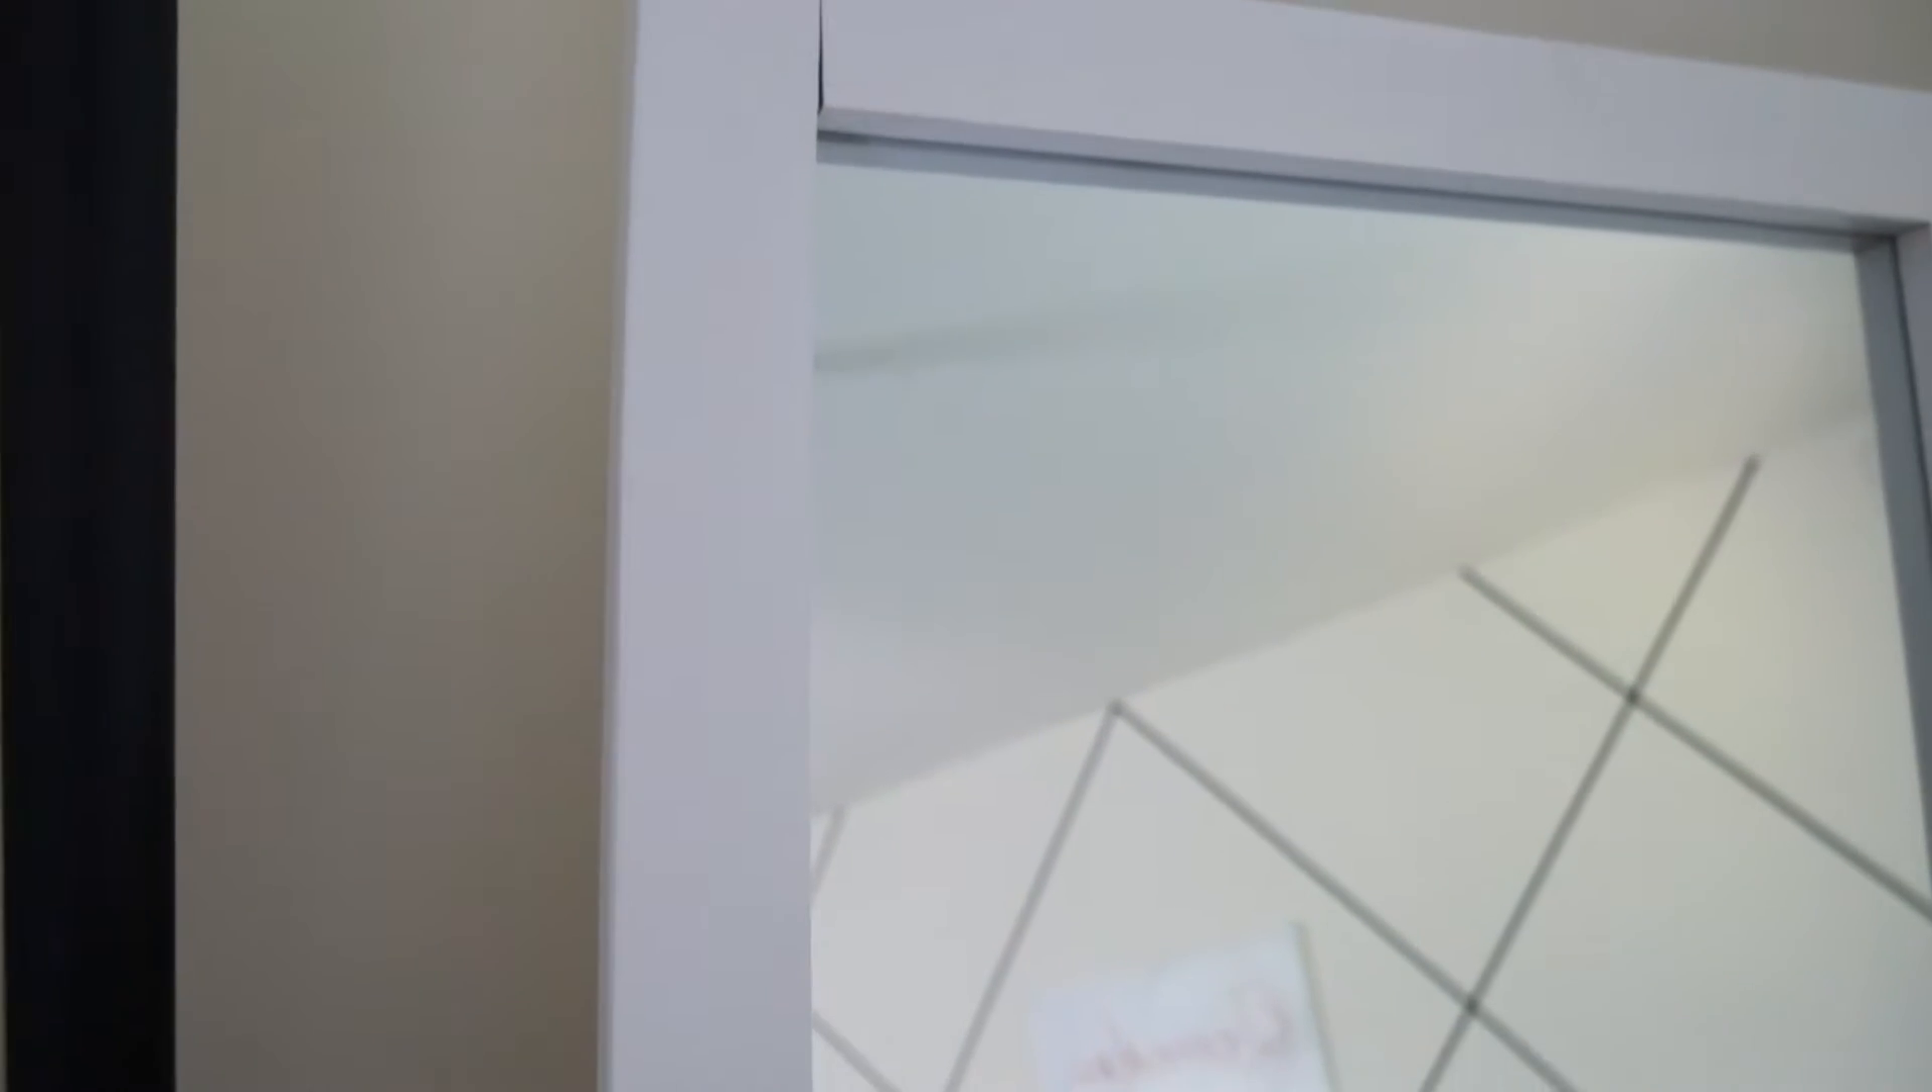There's a gap right here and that's because this piece of wood right here is skewed.